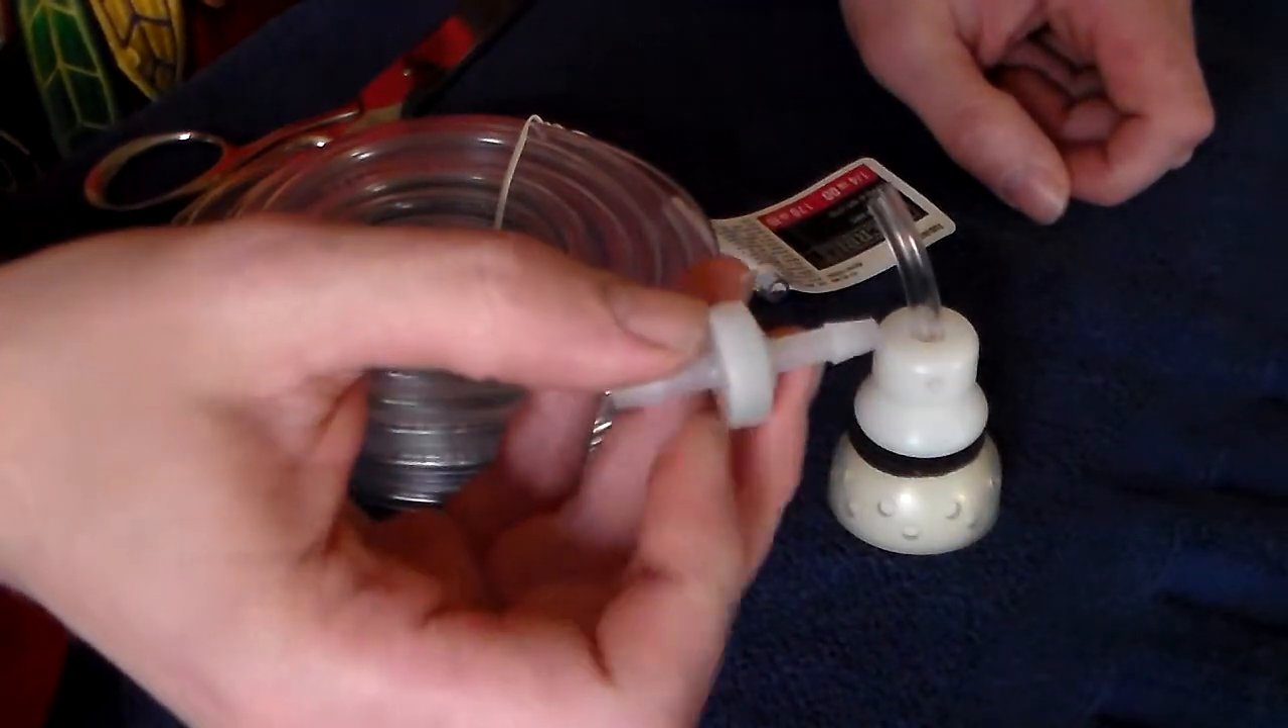You now have your tubing coming through the top.